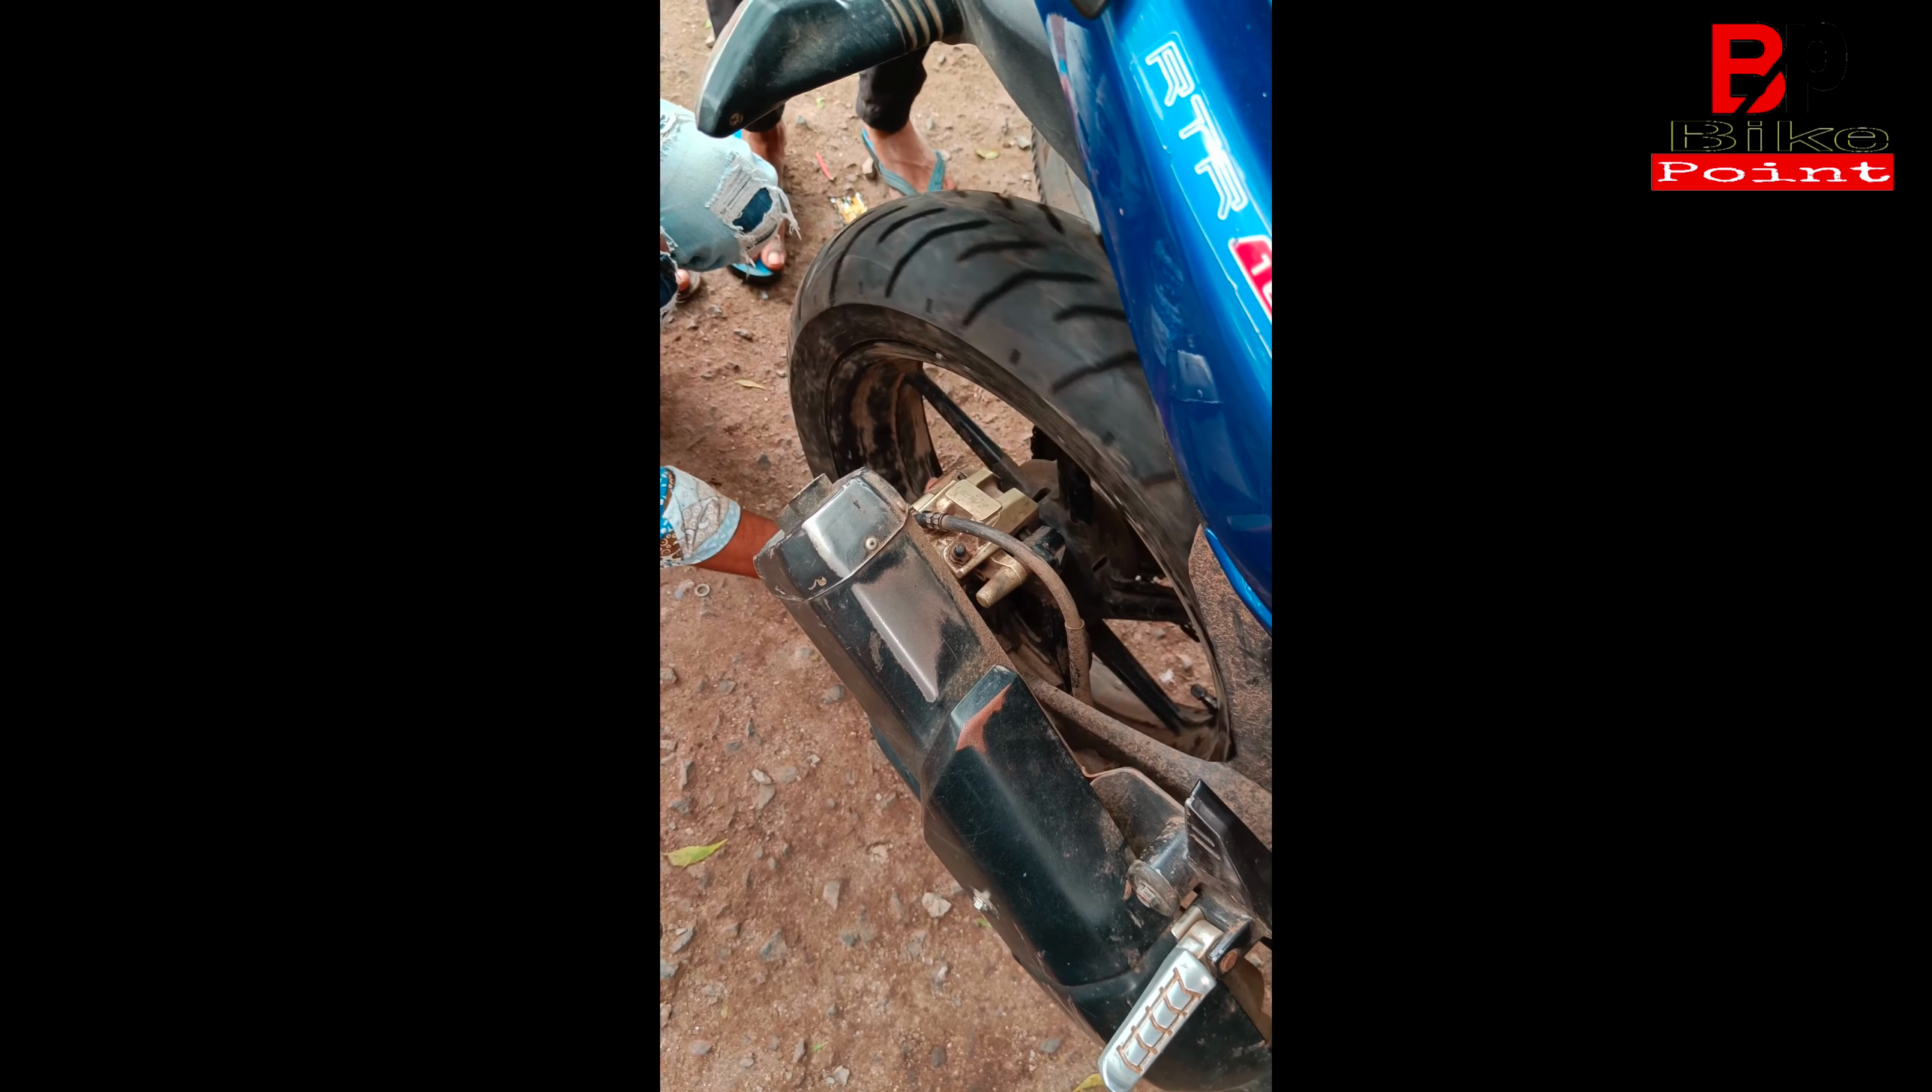आप यहां पर पिछला टायर भी देख सकते हैं हमने फीट कर दिया है।